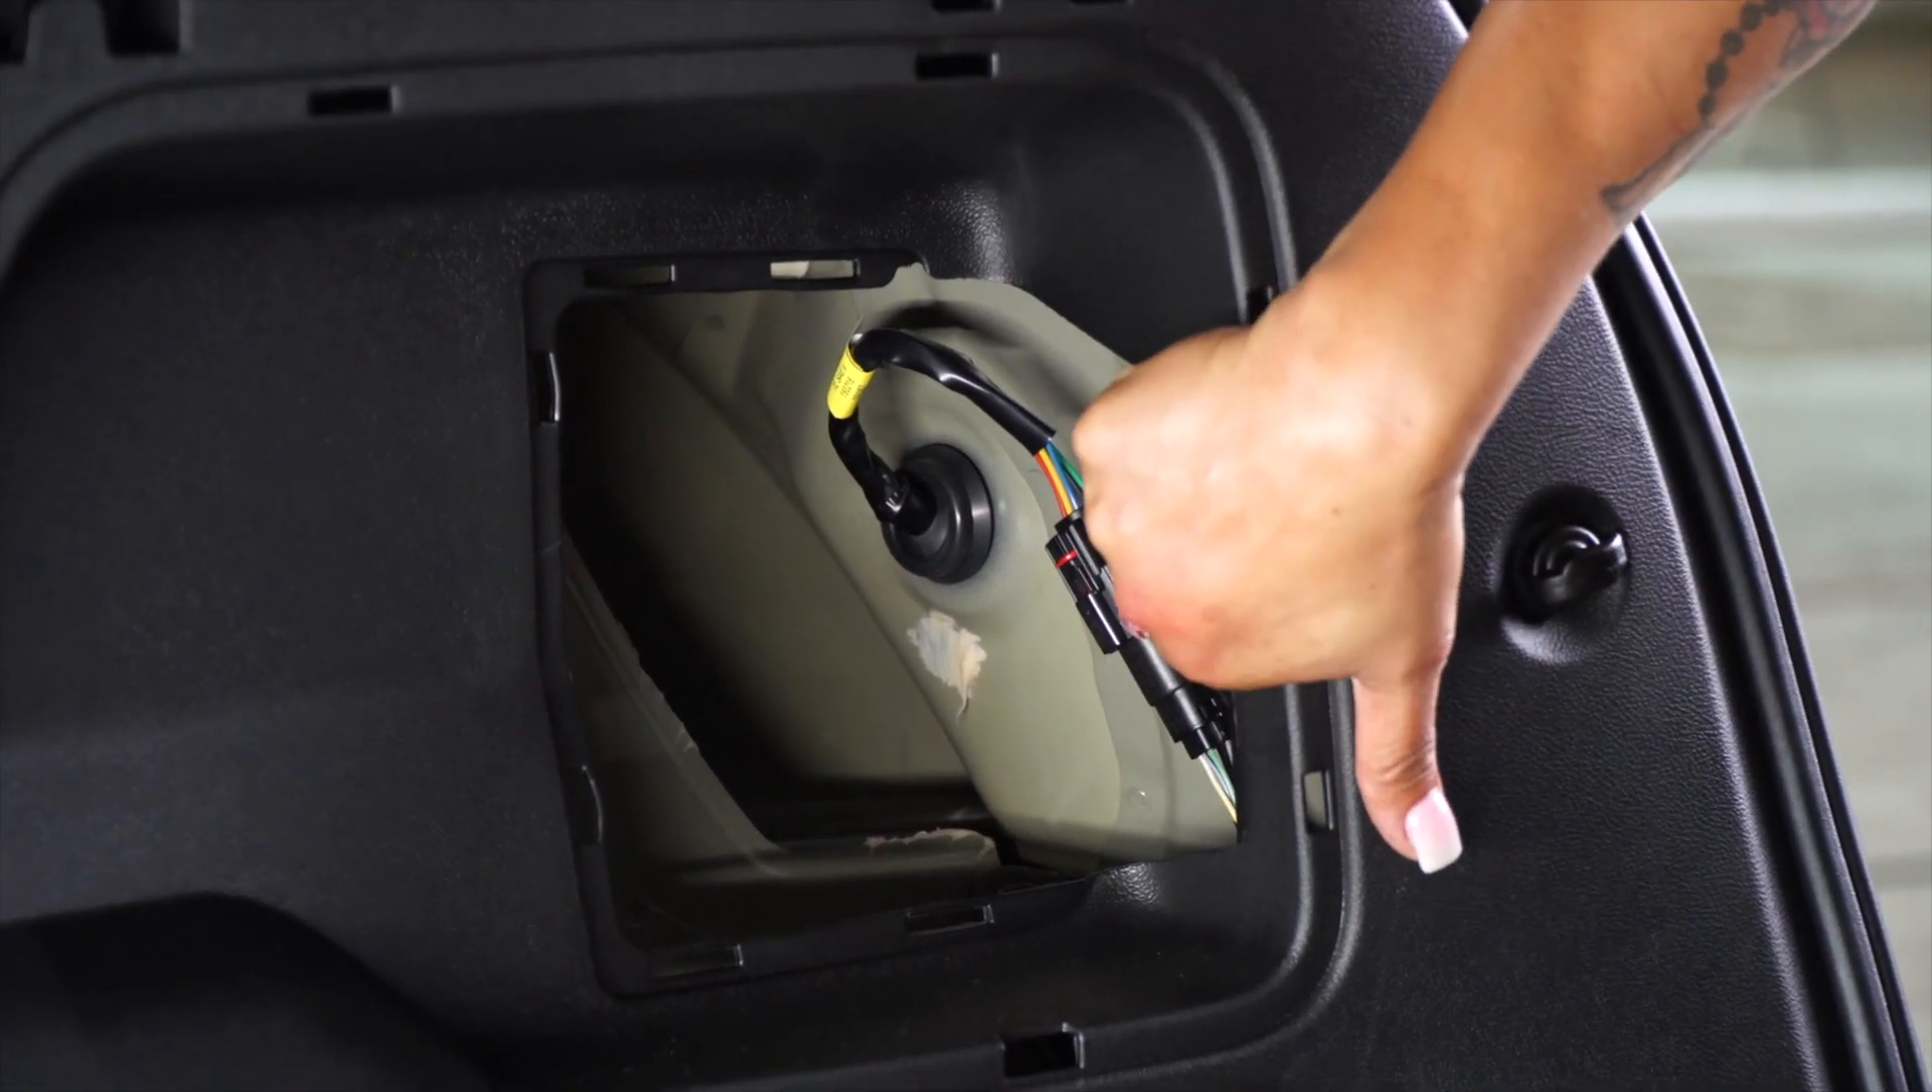With the door removed, now you can see the taillight connector.